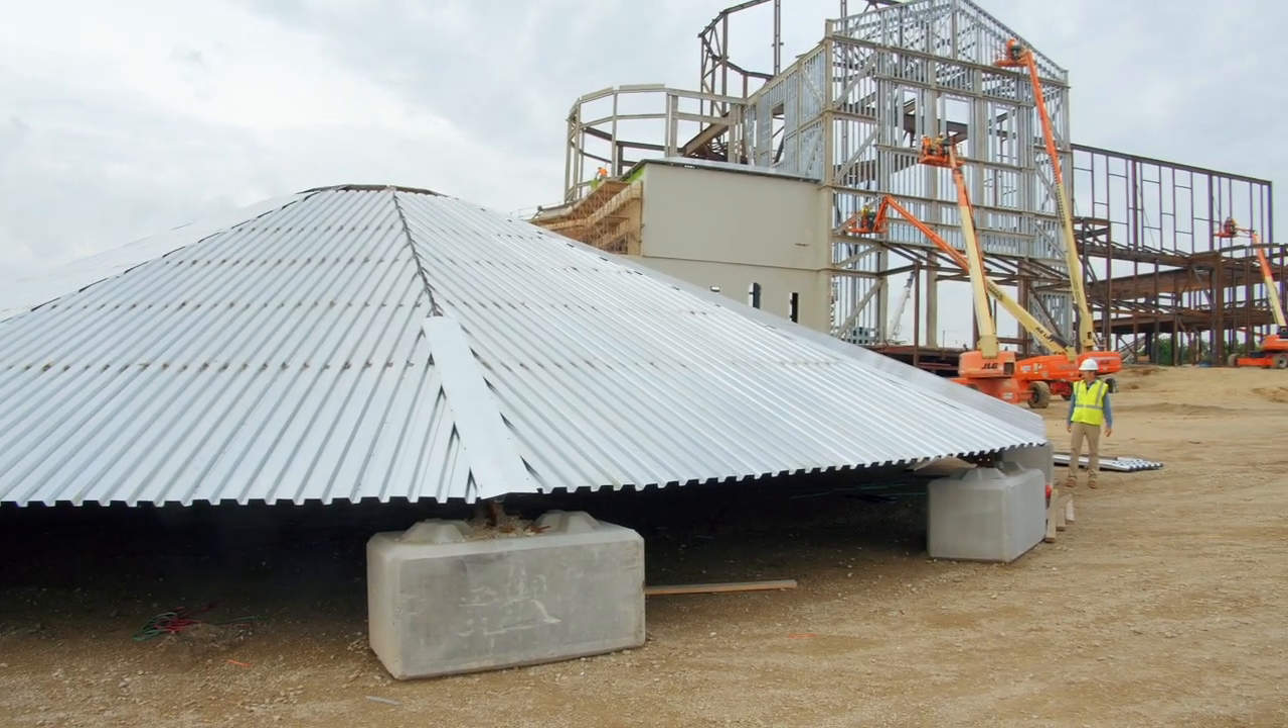Alright so as you can see the cupola is sheeted and almost complete we we are we do have a install date set July 12th.